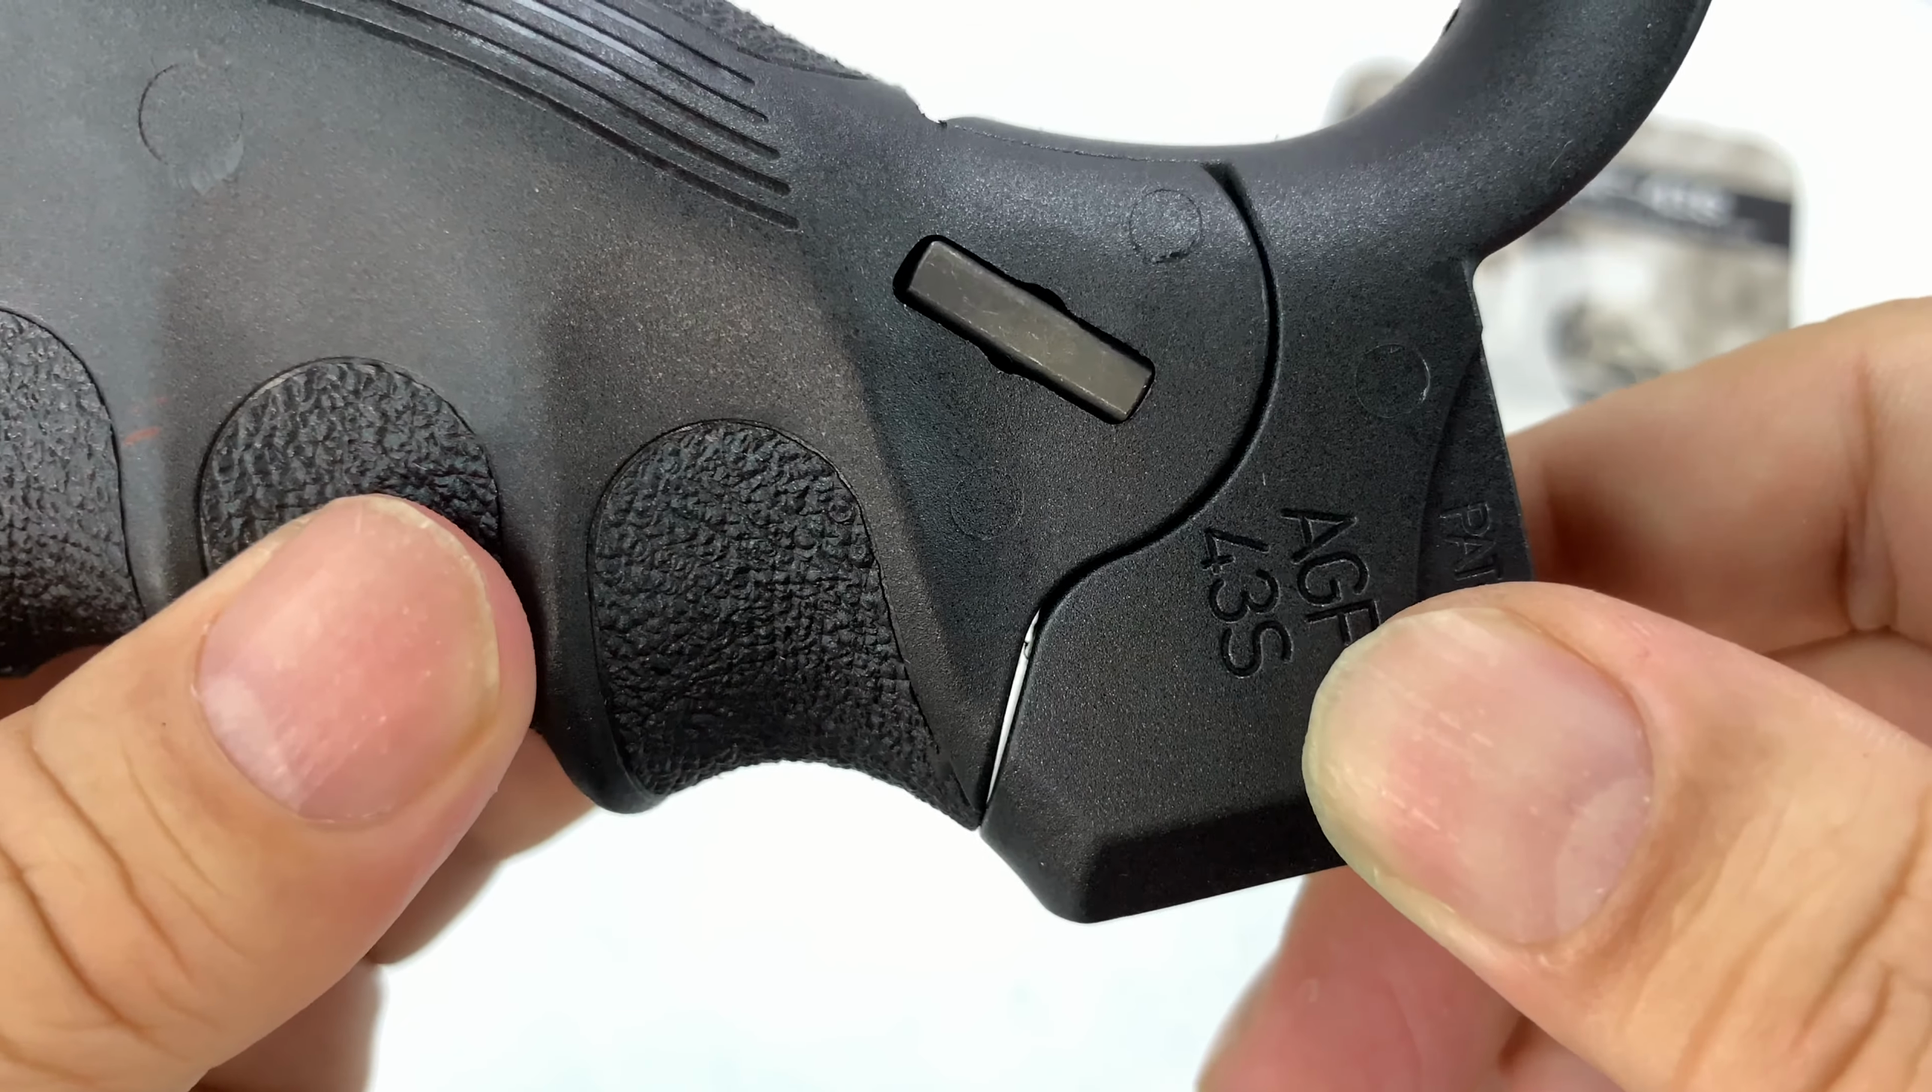I do want to show you you can see a little bit of daylight in the in the the uh the separation here in the cut there.